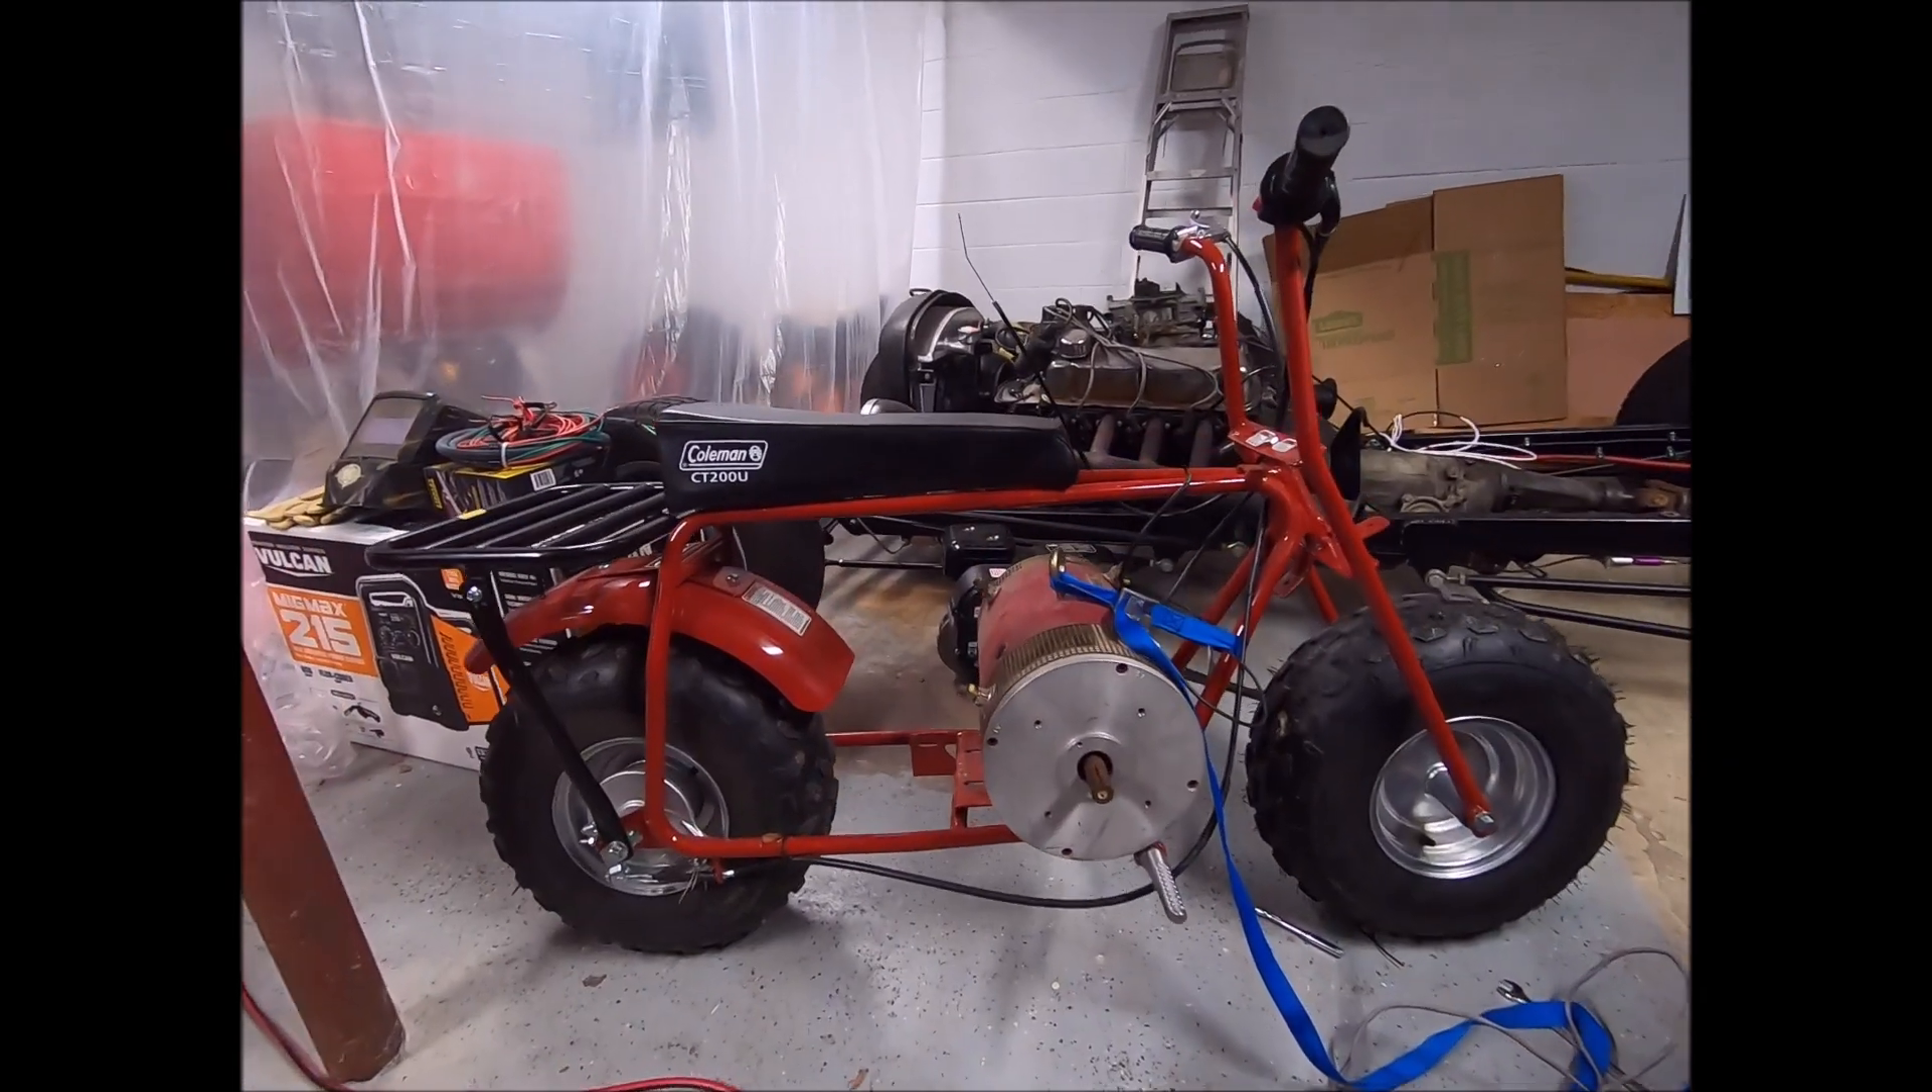I managed to get the motor in the frame which was no small feat.